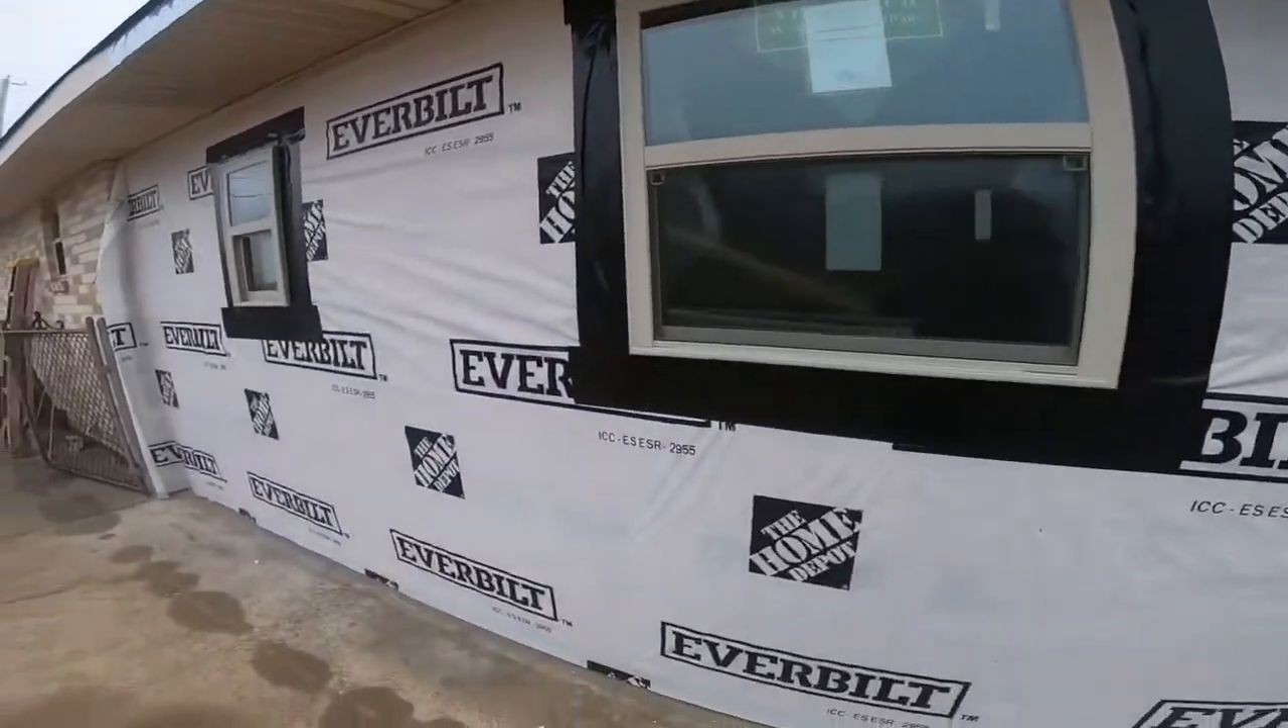So there's both my windows with the tape on it this one and that one.